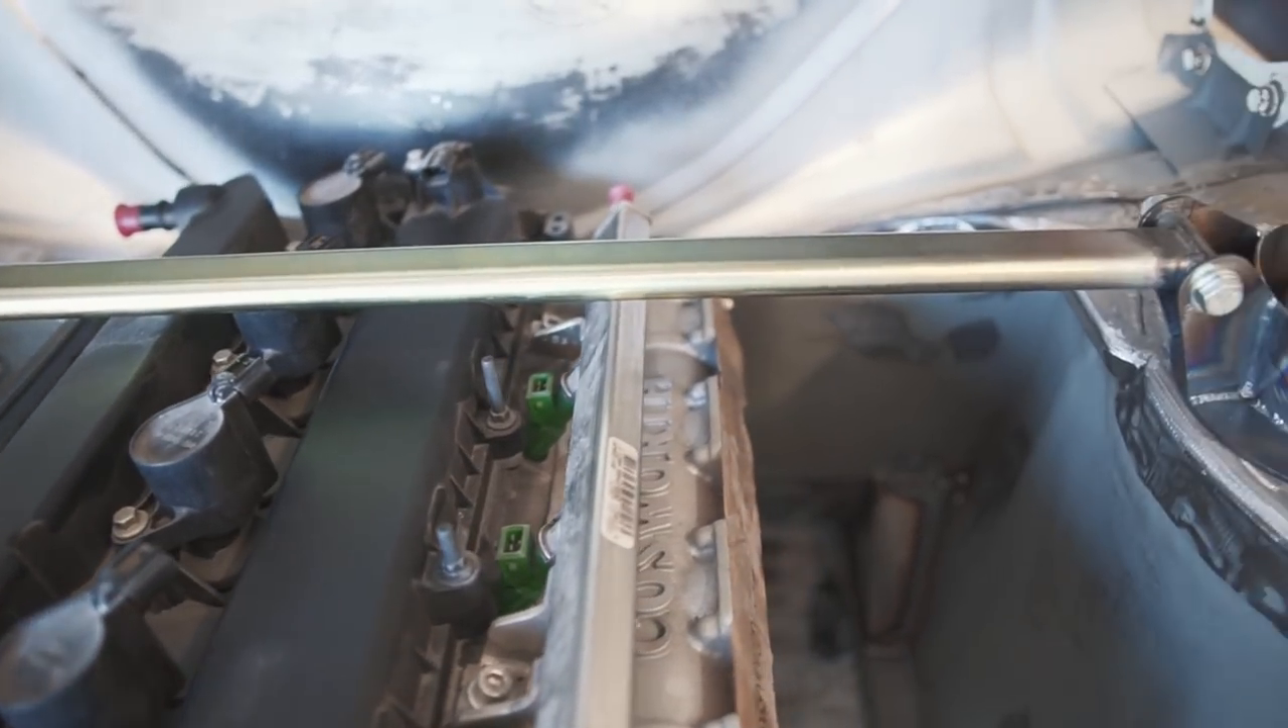We've got the strut brace done.